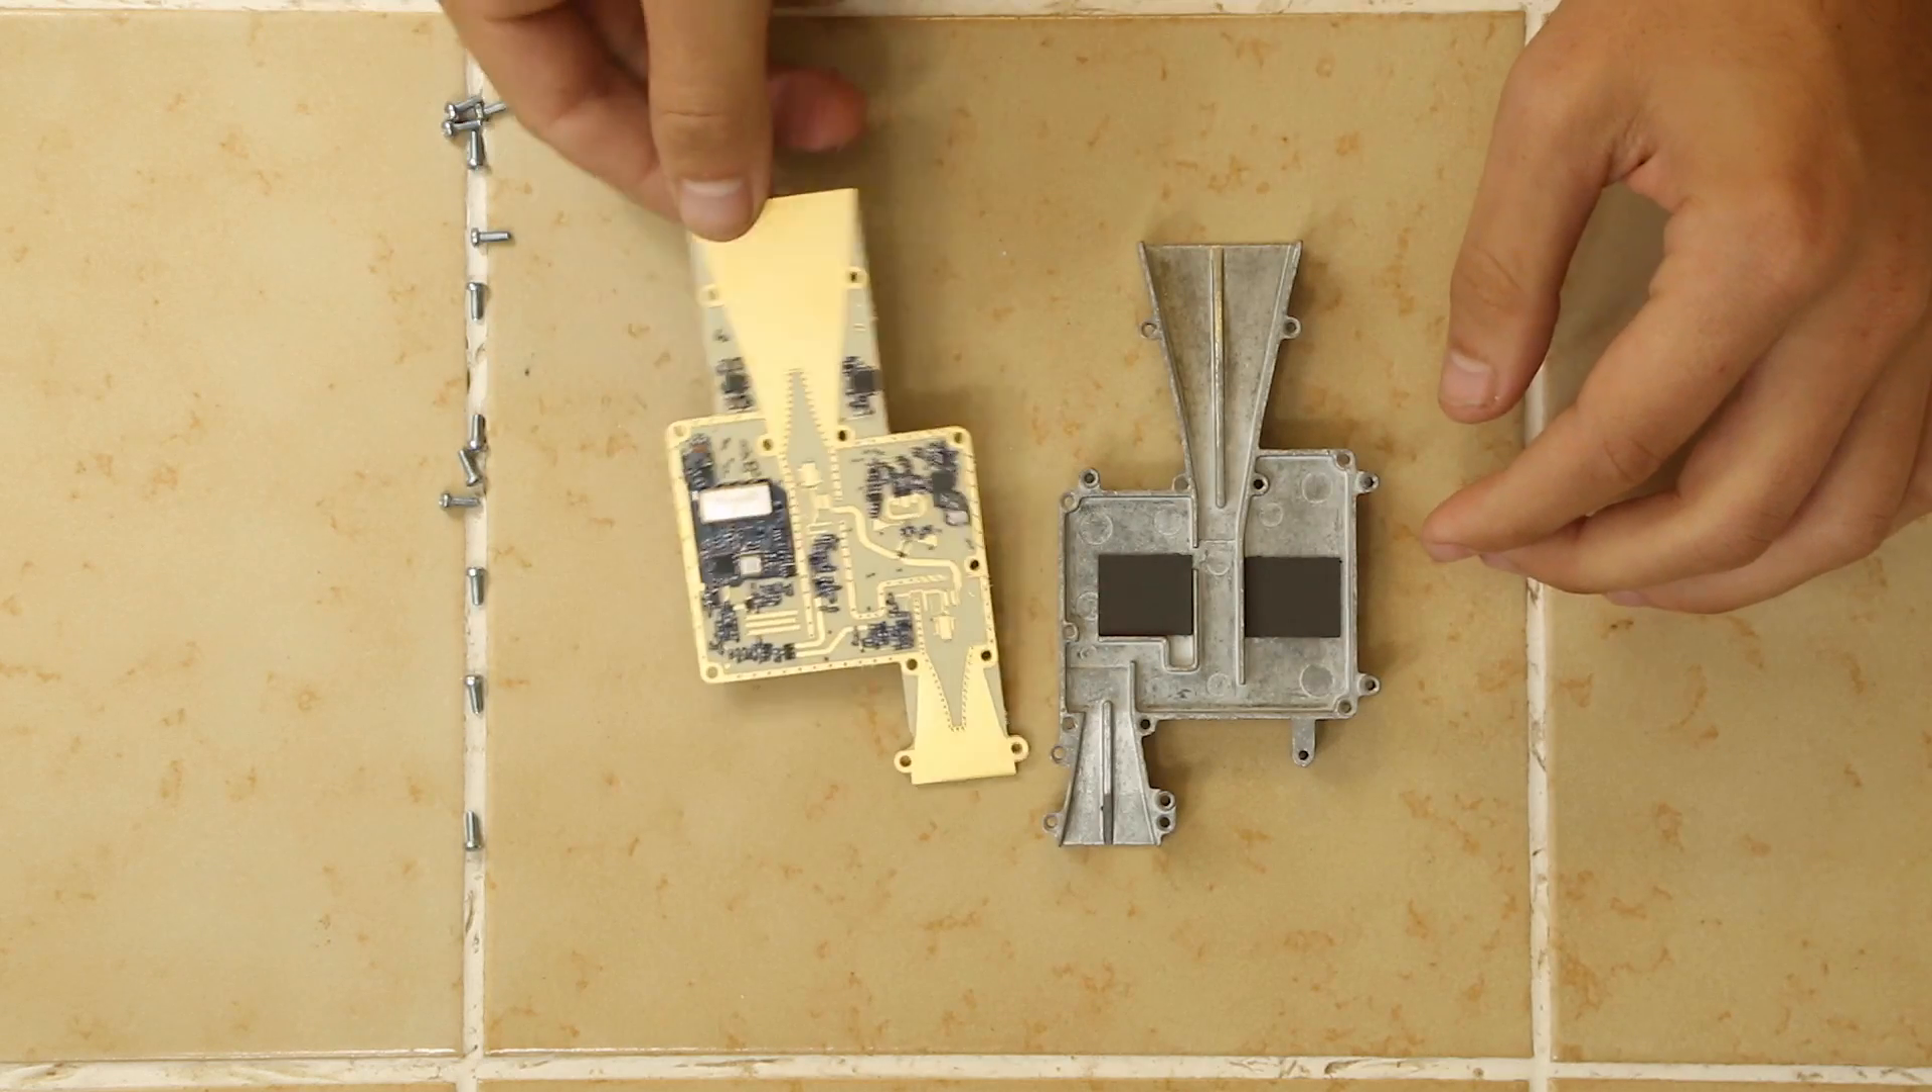Take this circuit board off, and there we go.